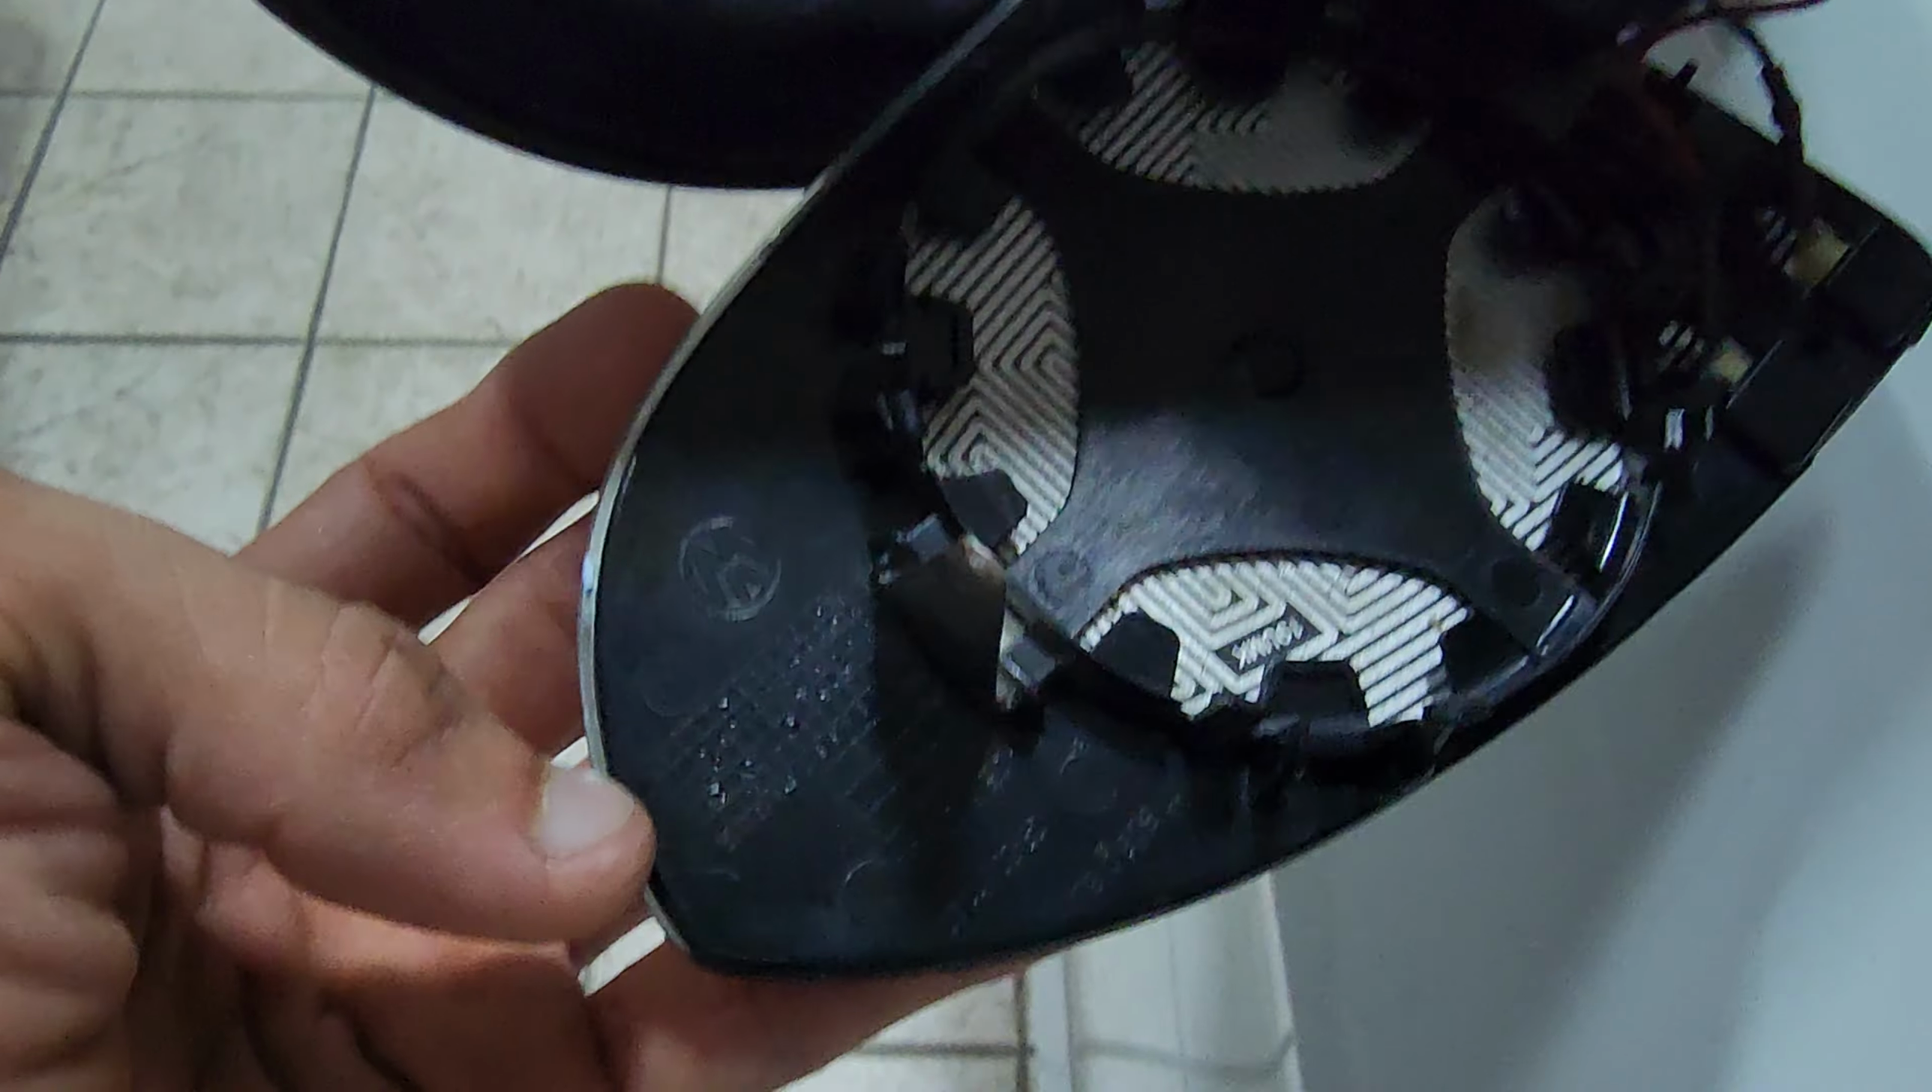Como vocês podem ver, já está então aqui solta A lente que está quebrada.